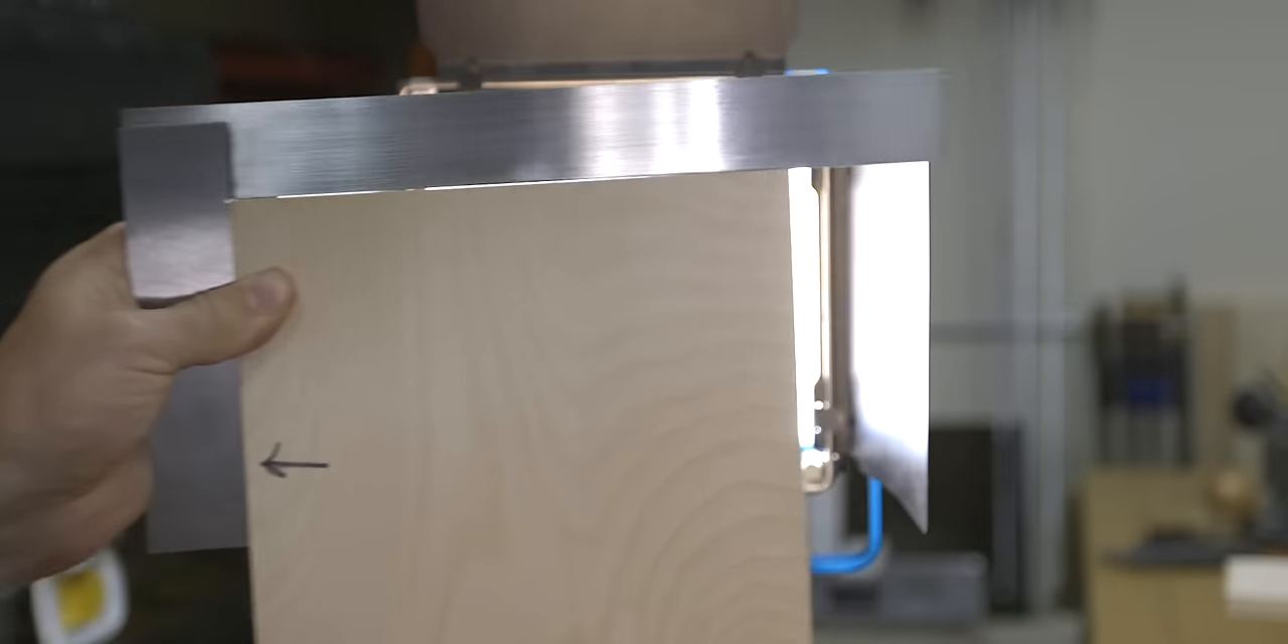This cut is looking pretty good but I do see a bit of light coming through on one end.